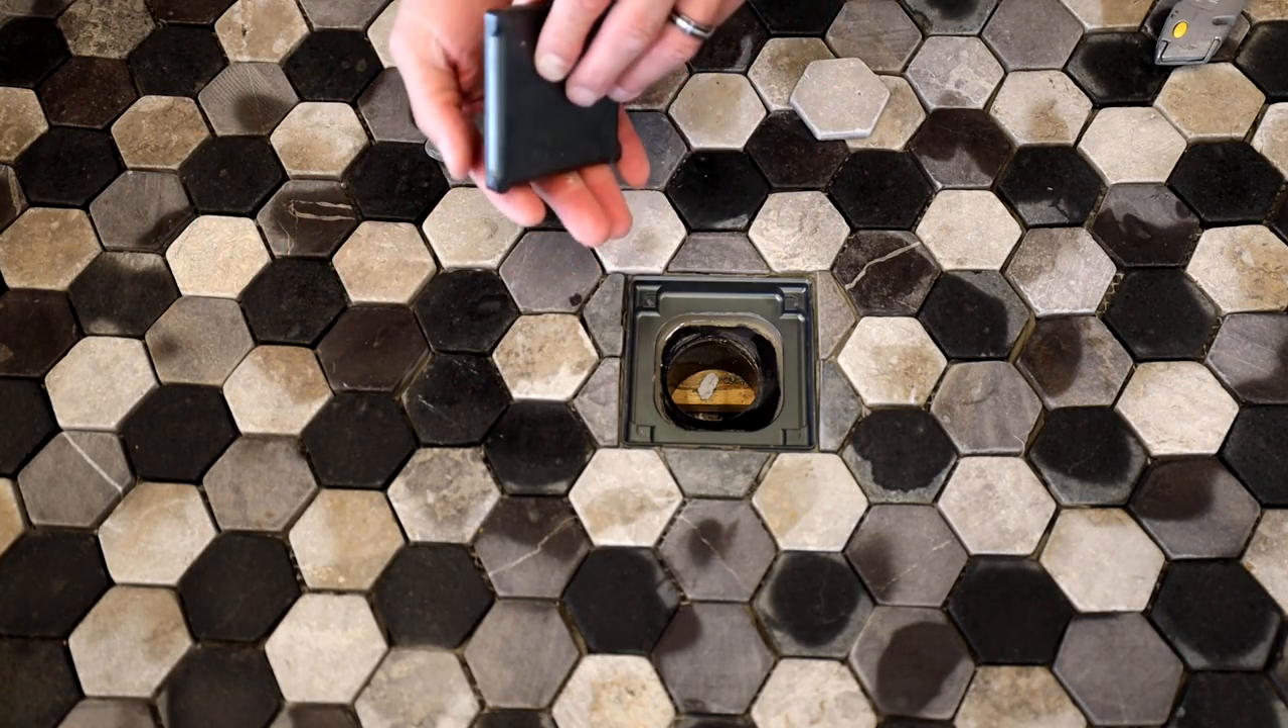OK, now that I have the tiles around the grate set, I need to set the tiles inside of the grate.